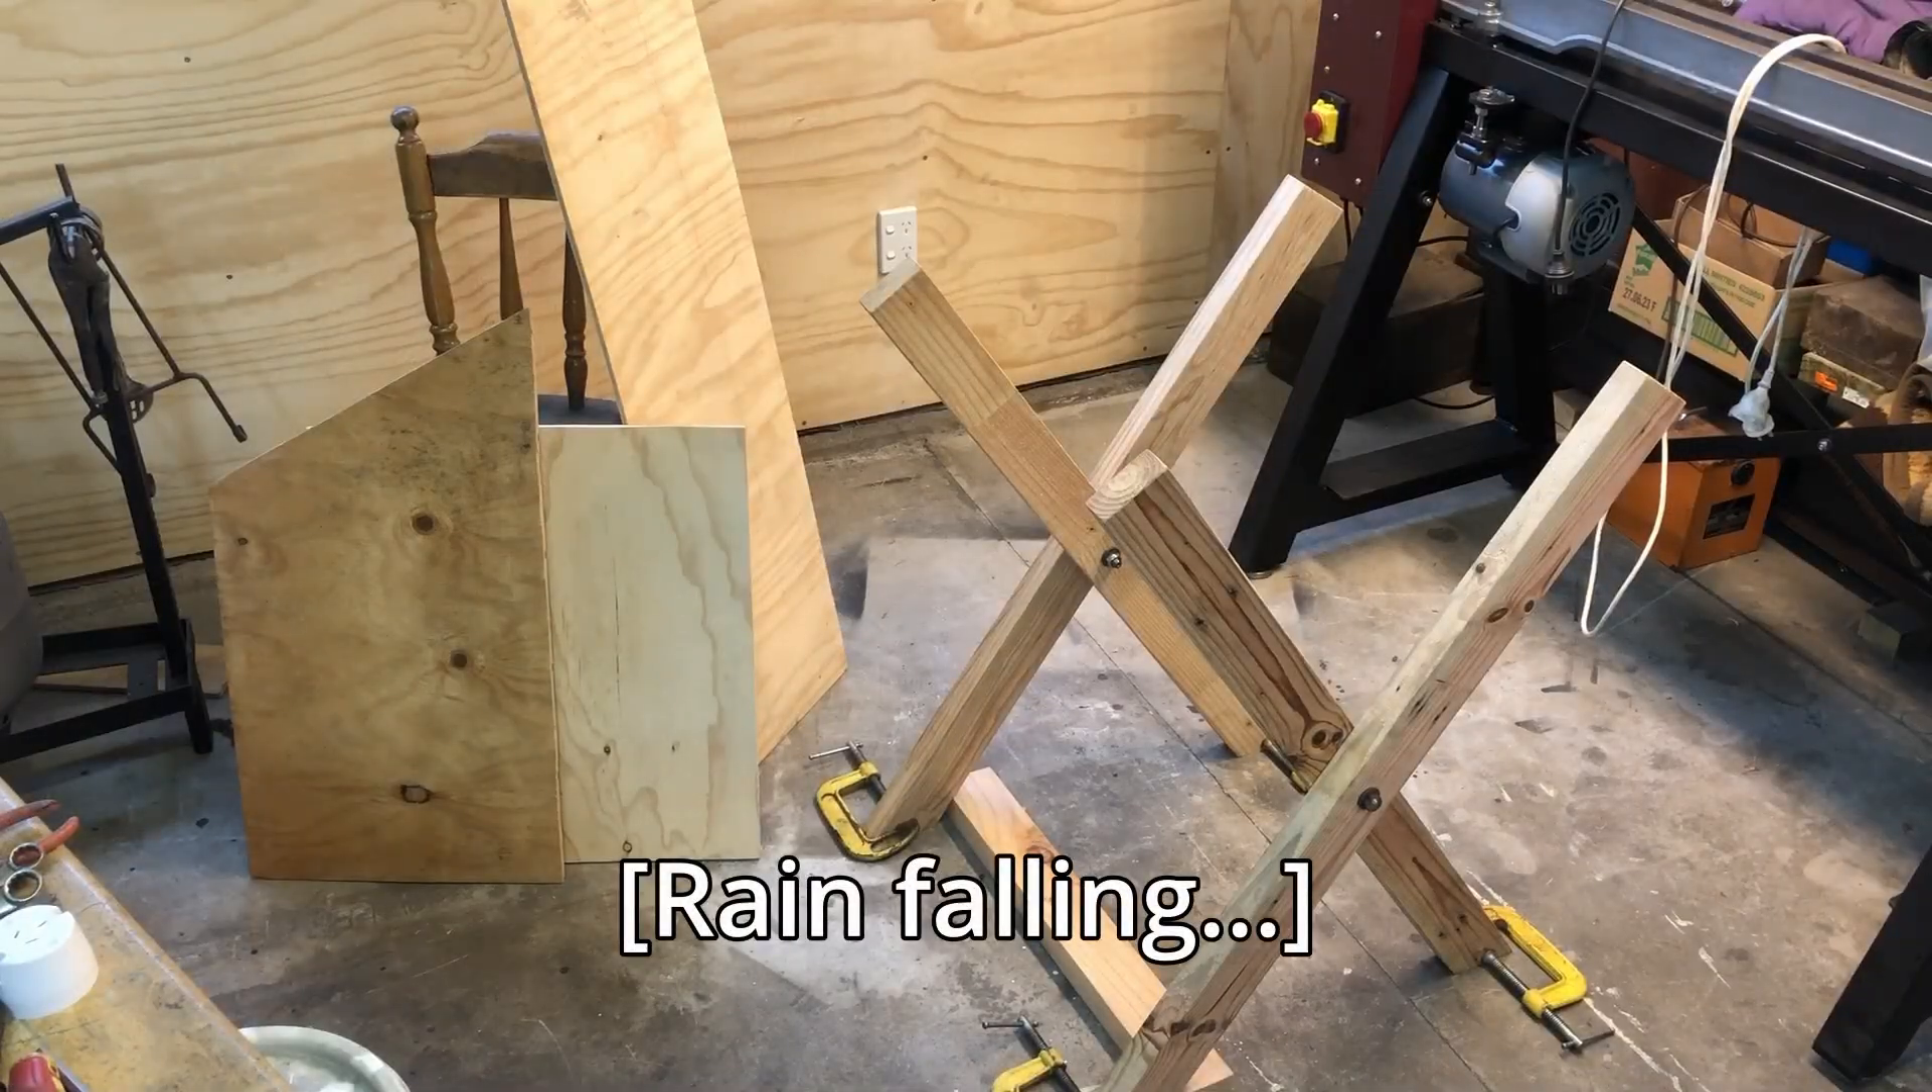I've bolted the legs together here and that has worked out really well.